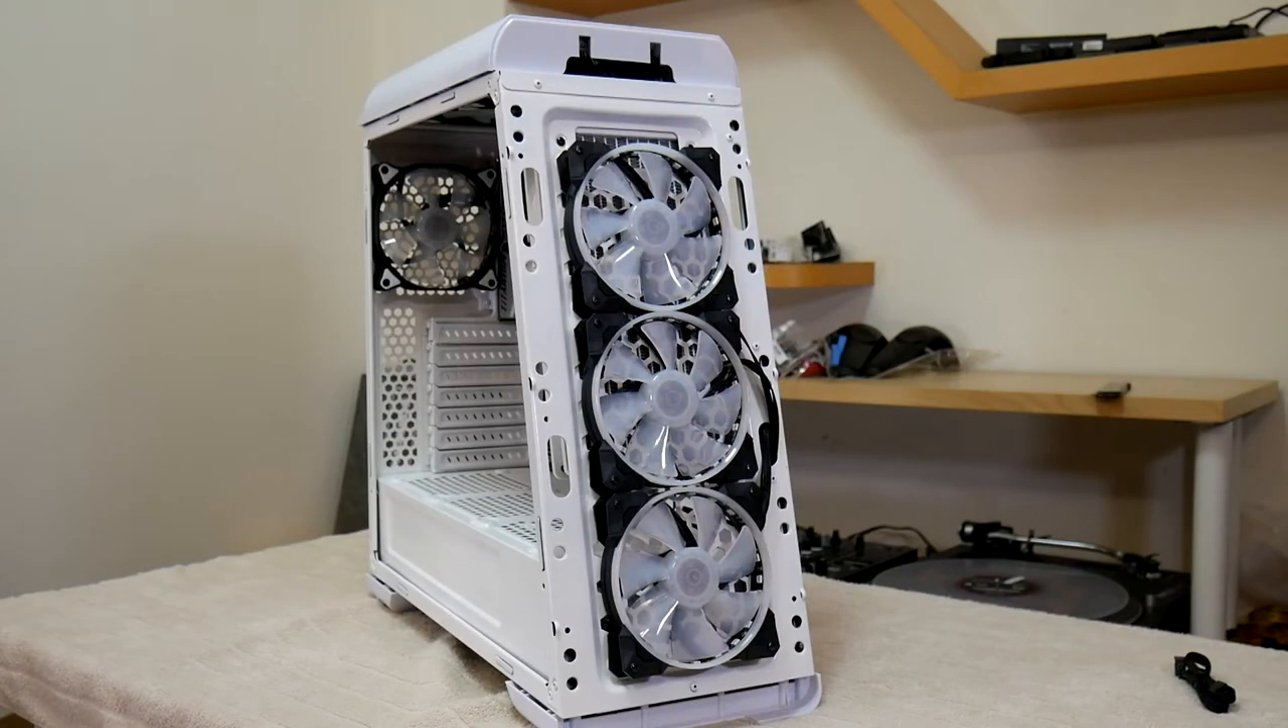Here's the front of the white case with the Sadie's RGB Mandala fans installed.